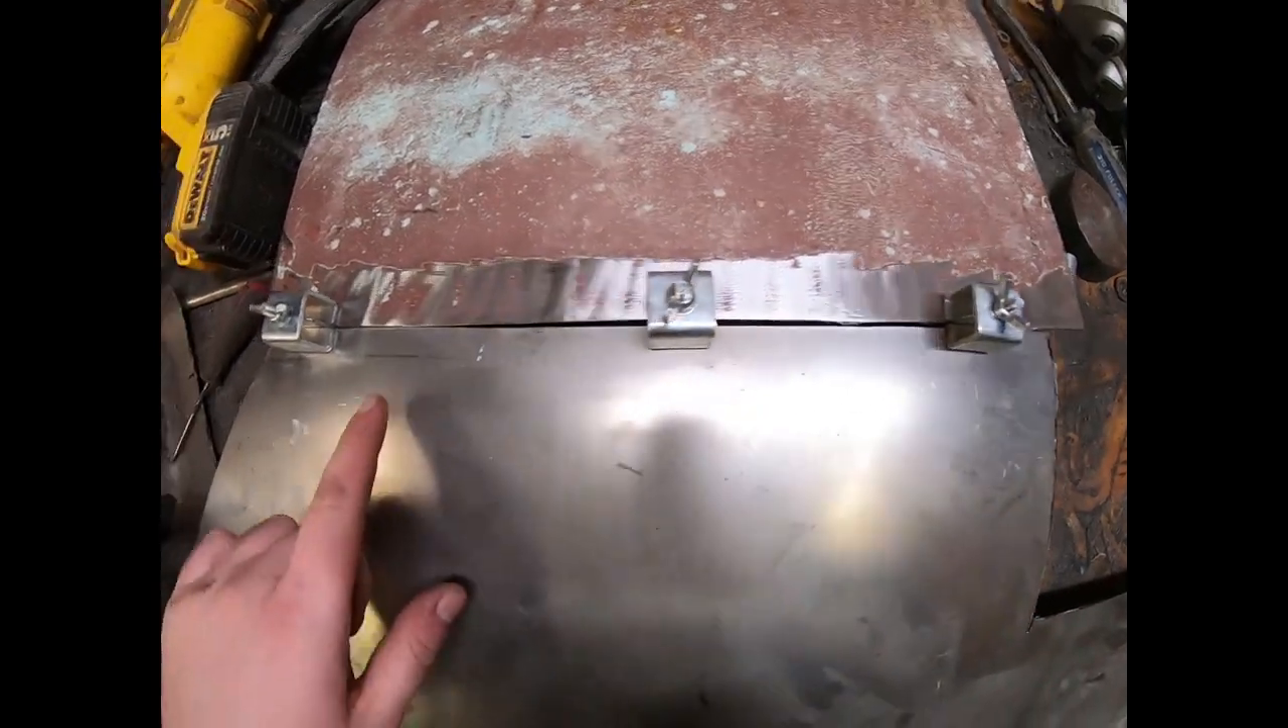So I didn't do a very perfect cut so there's a little bit of a big gap in some spot but you can see right there where it's real tight it'll be real easy to weld on that.